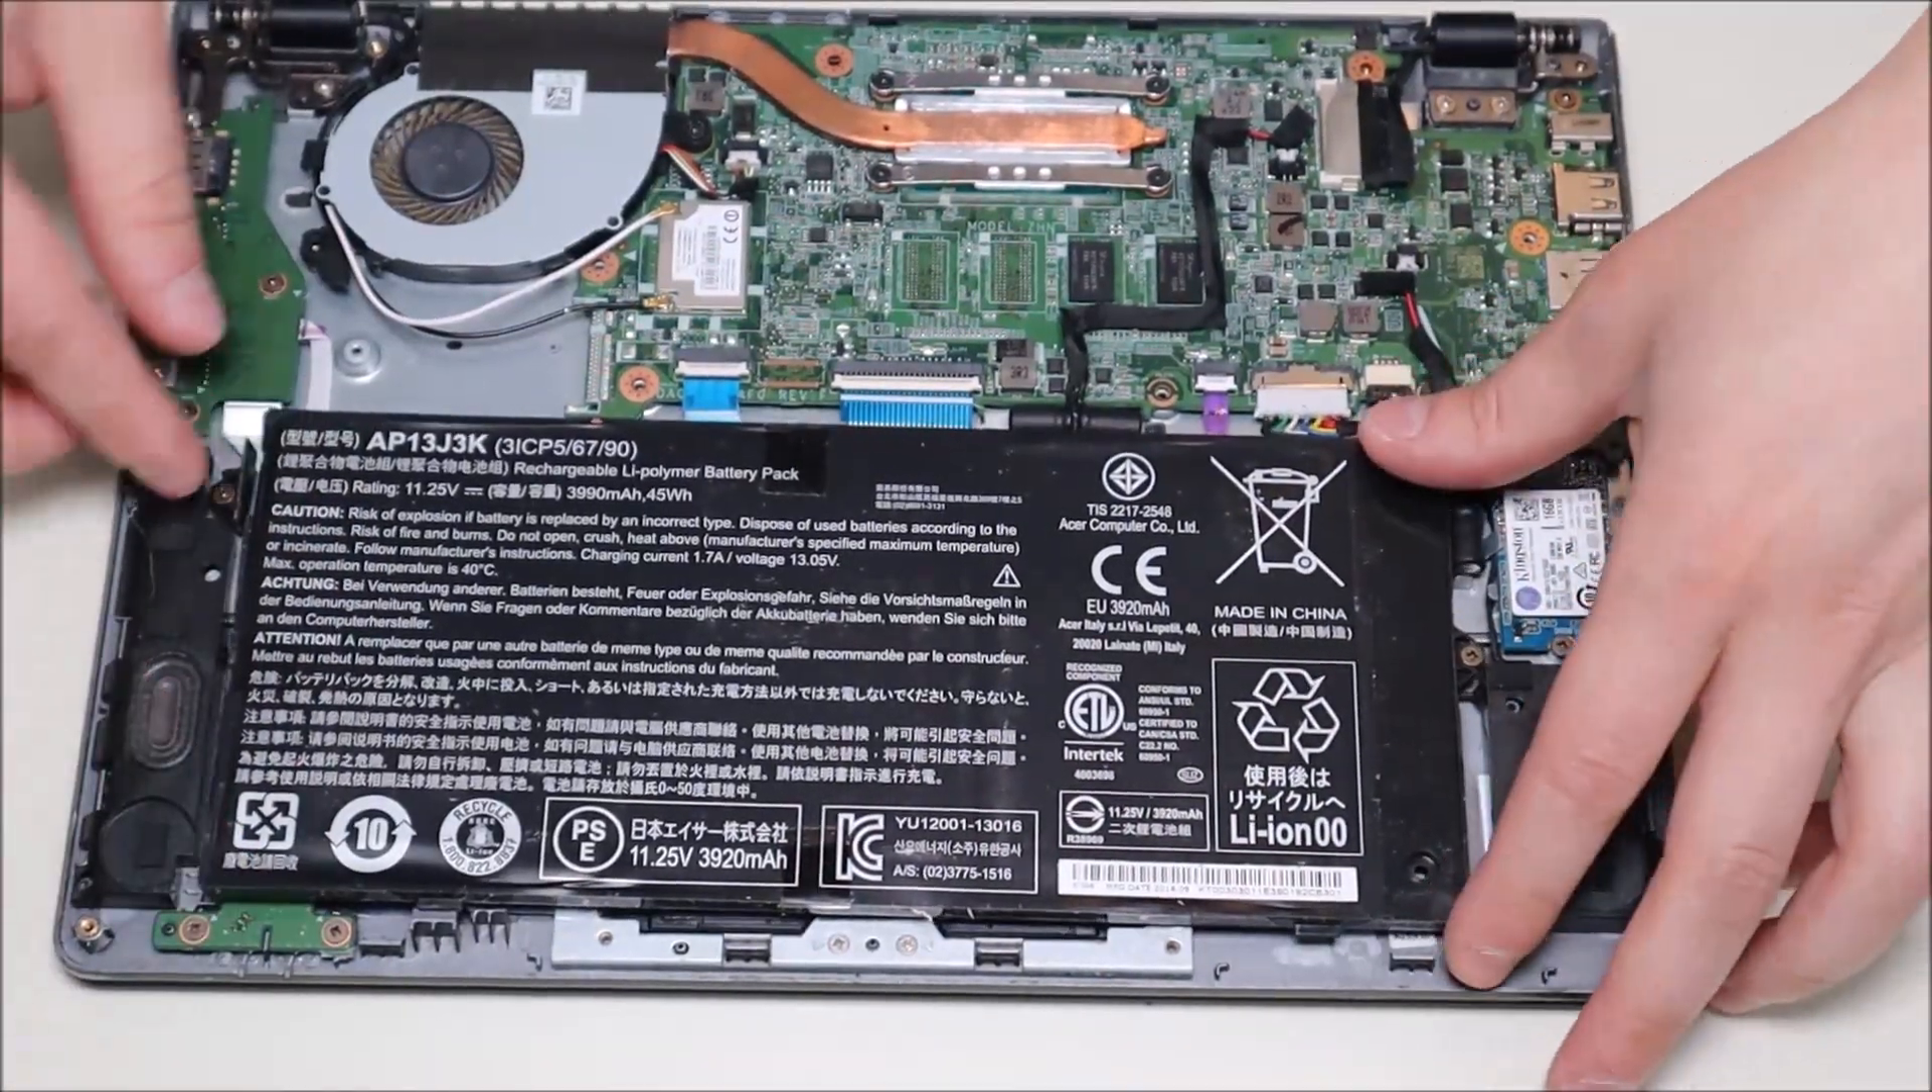So there's the battery sets down in place there.